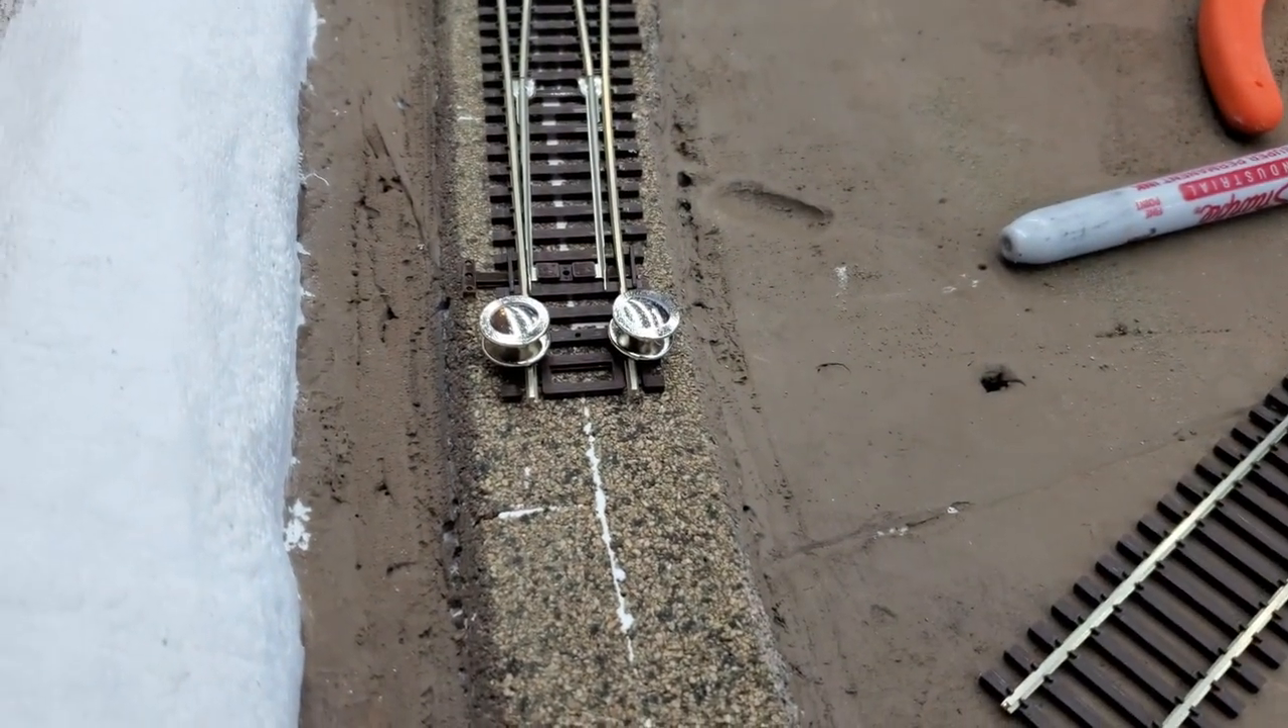You see, I have the turnout centered on the roadbed.